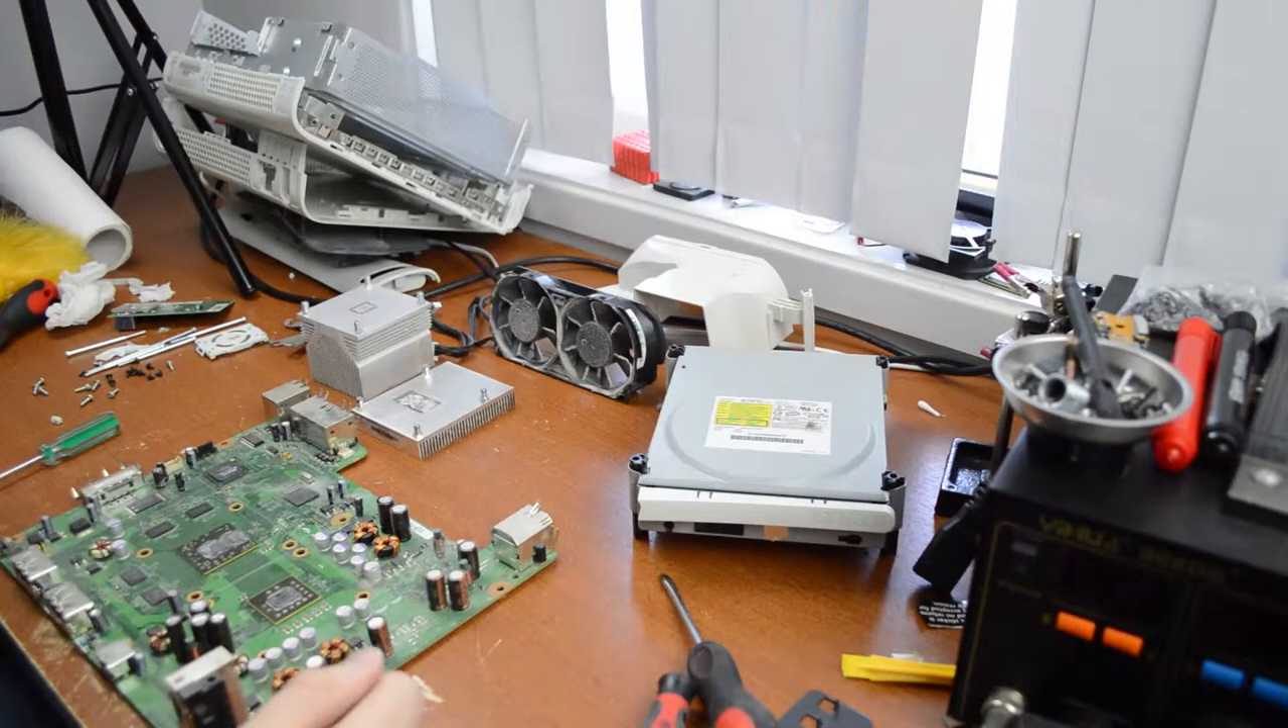Okay so just save you the boredom of me pulling this whole thing apart I've stripped down the console down to just the motherboard so I can give all the plastic pieces a nice good wash.